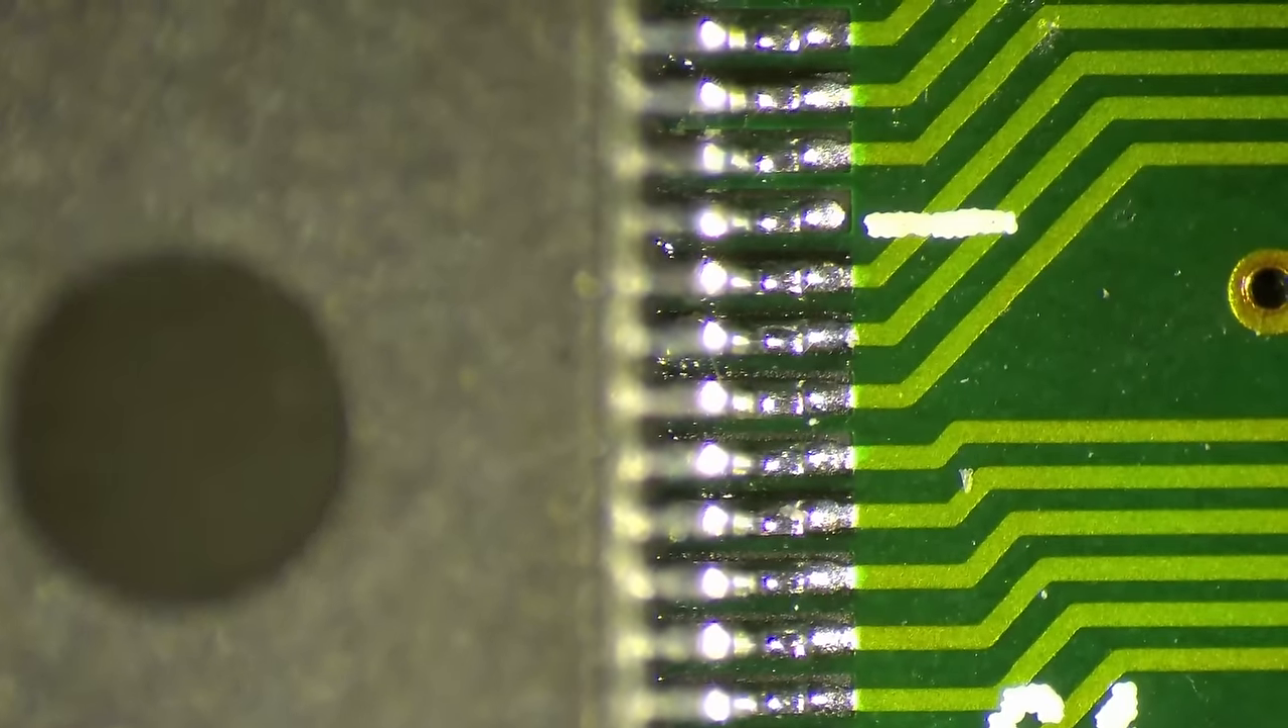And I think all of those pins are now re -soldered and we can test this card.